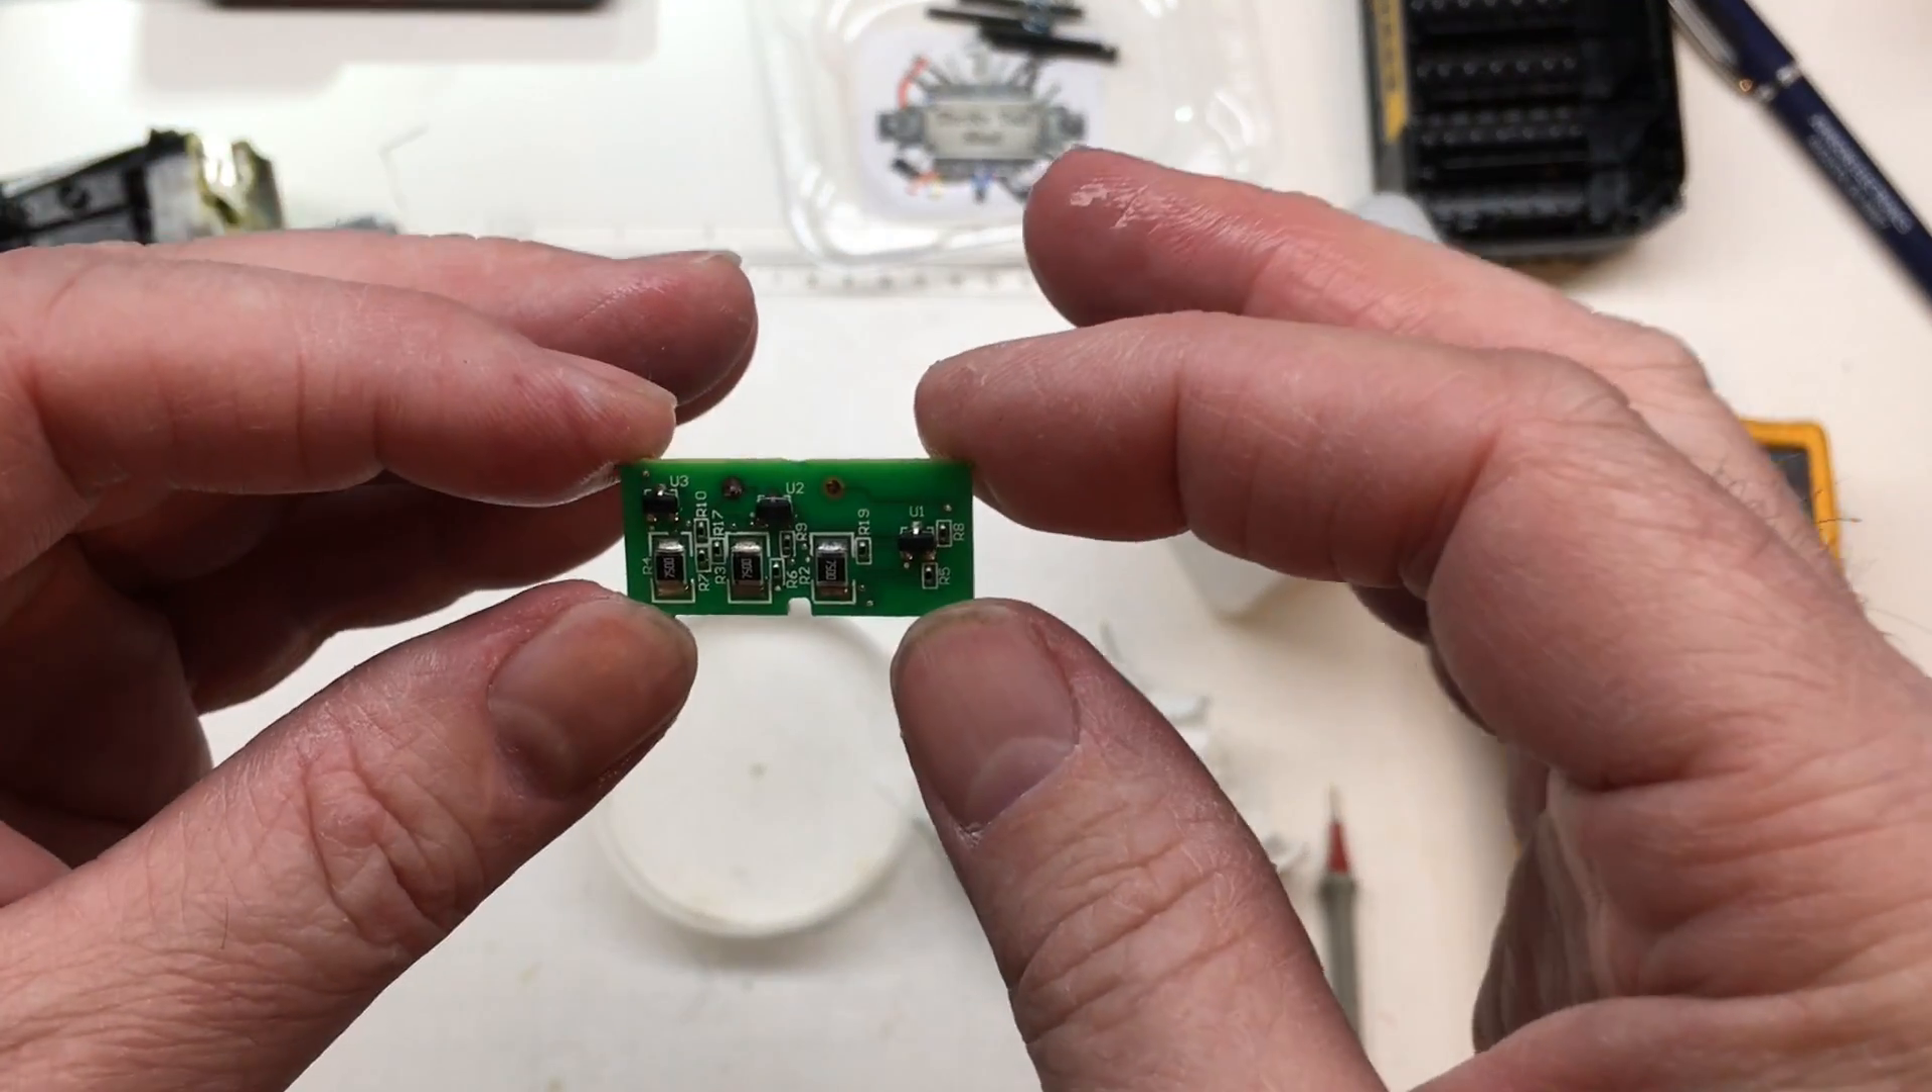Just went ahead and took this board off so we could clean it better with the vinegar and now we're gonna clean it all up good with alcohol and it's just gonna be able to to be cleaned up better.